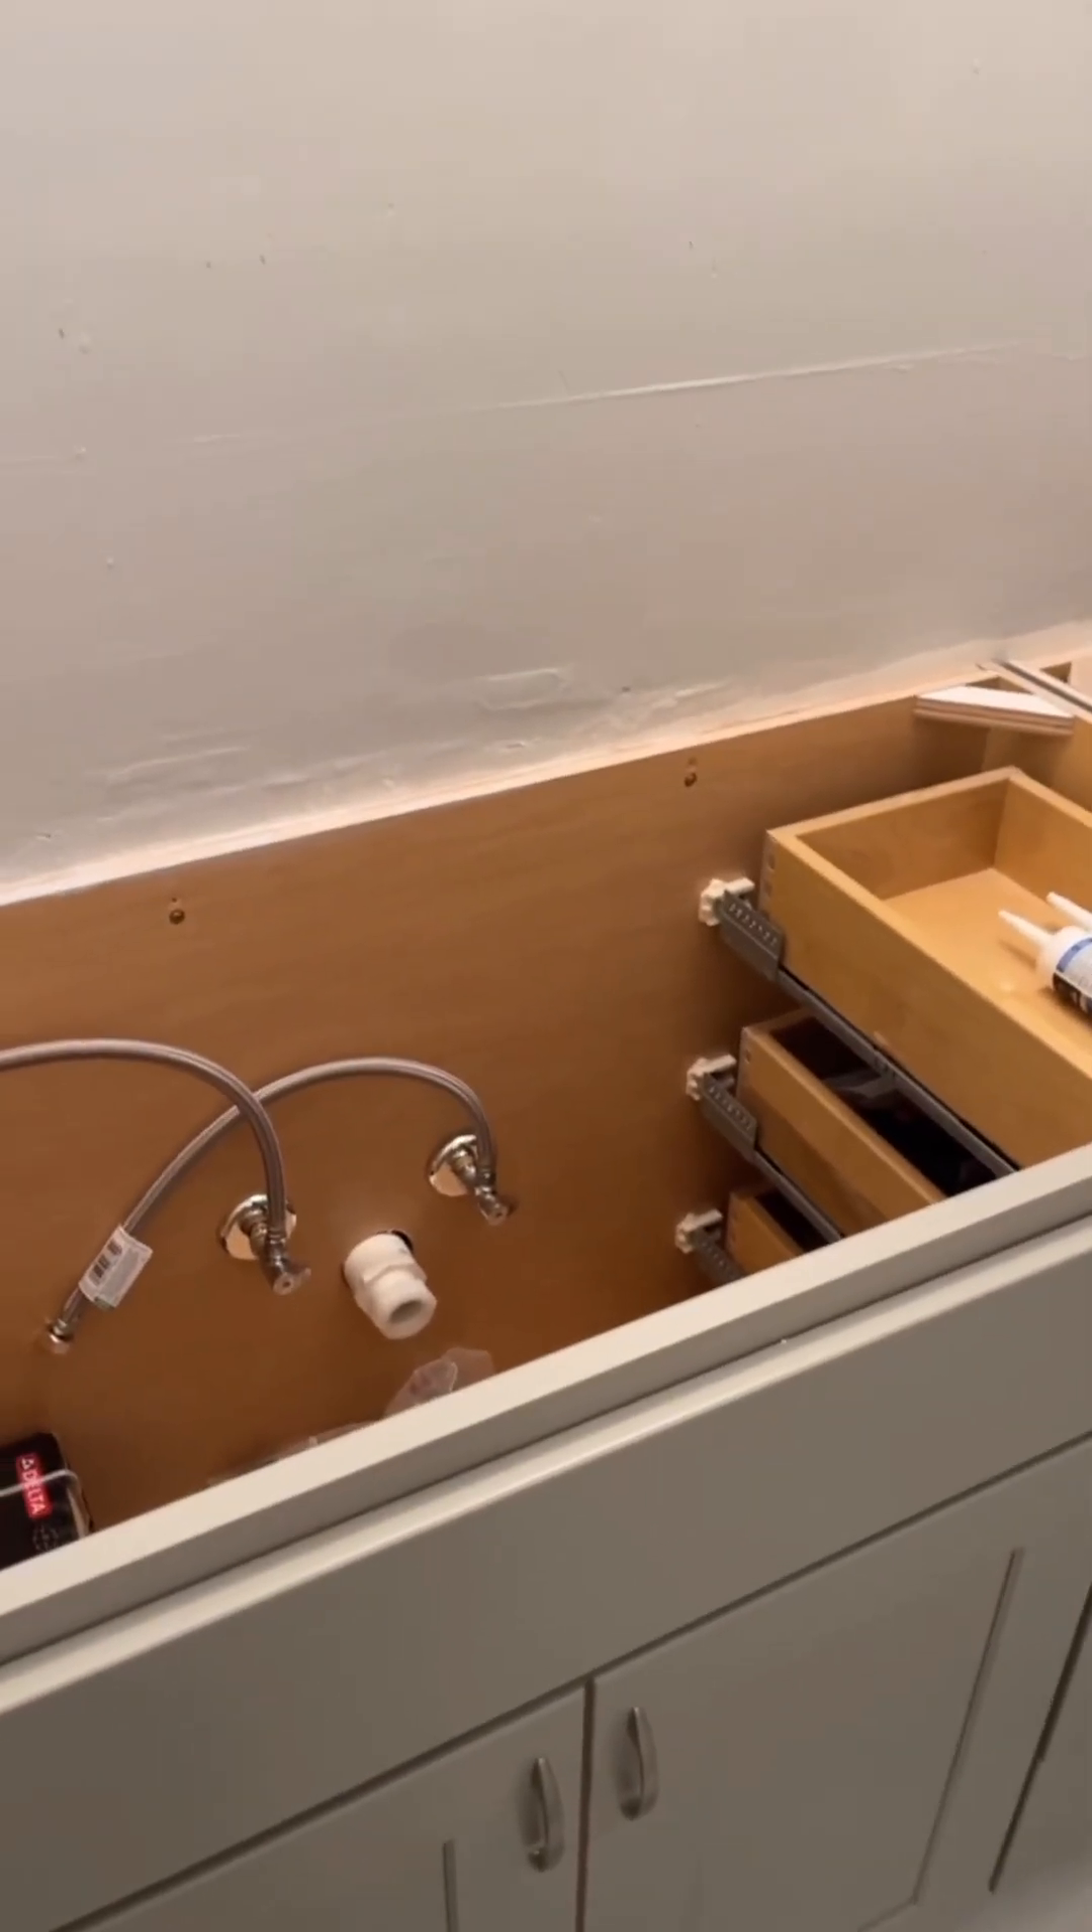I got everything done other than the countertop I have to wait for the countertop to be put in.